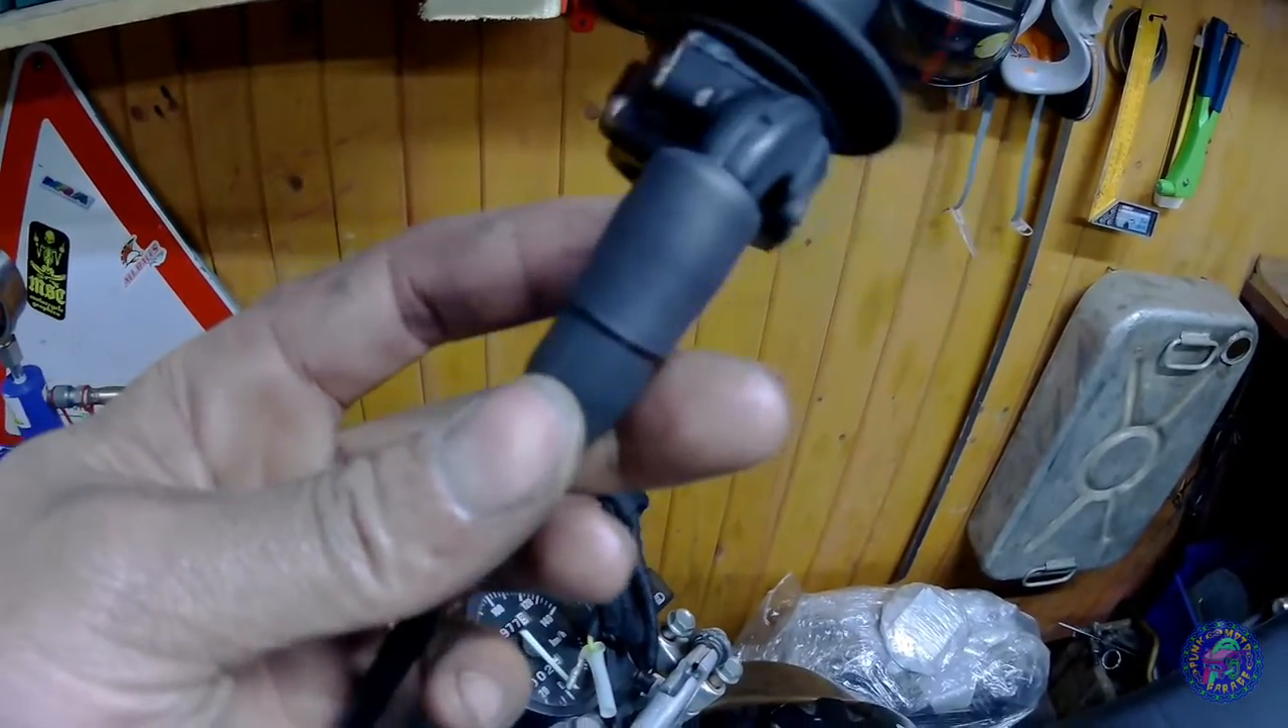Установил термоусадку сверху. Теперь все хорошо.